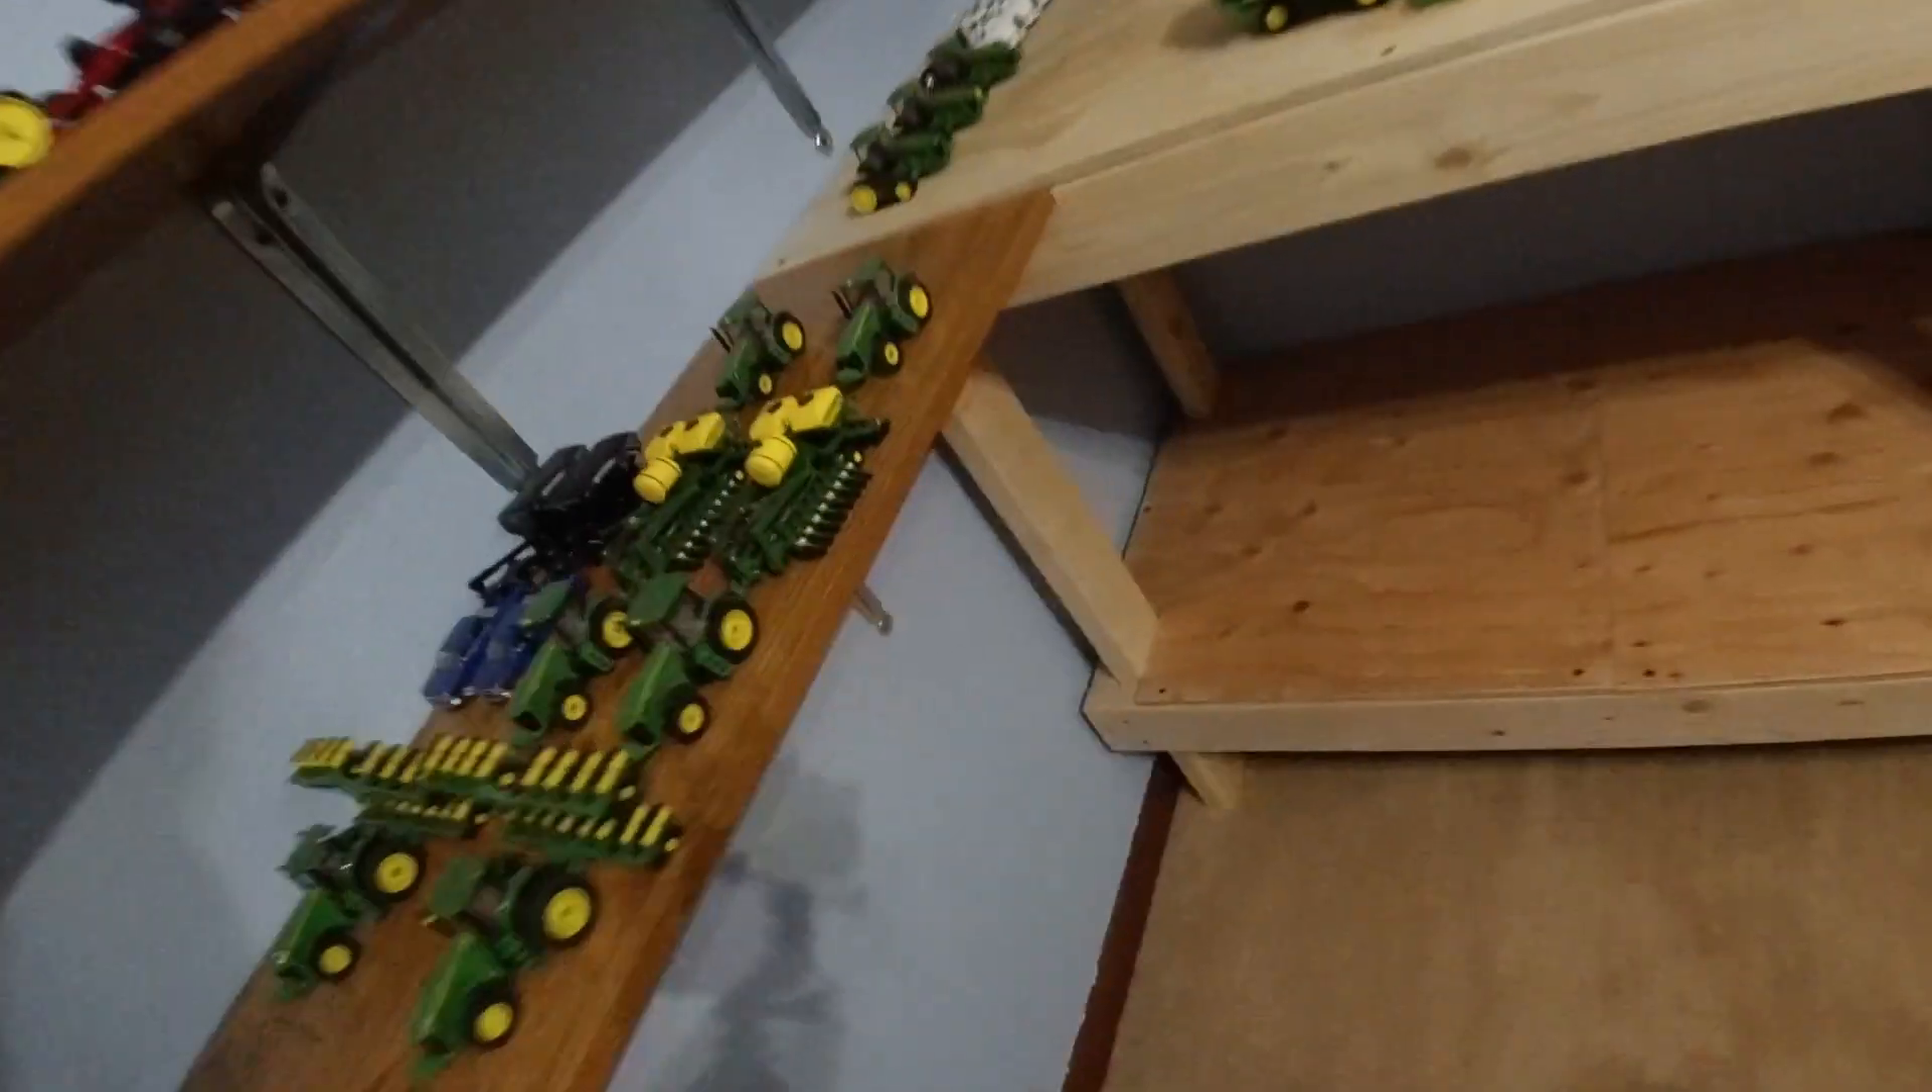The bottom boards are finally in. Got those done yesterday.